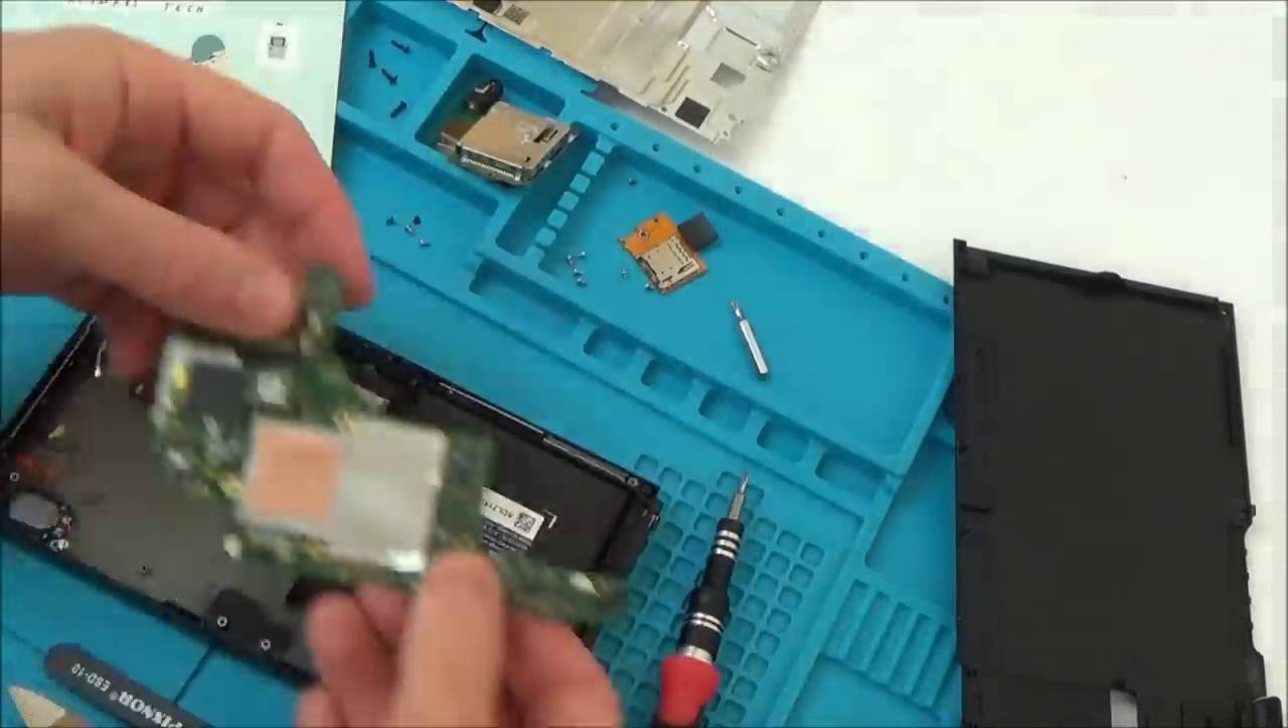So we have the board out now.